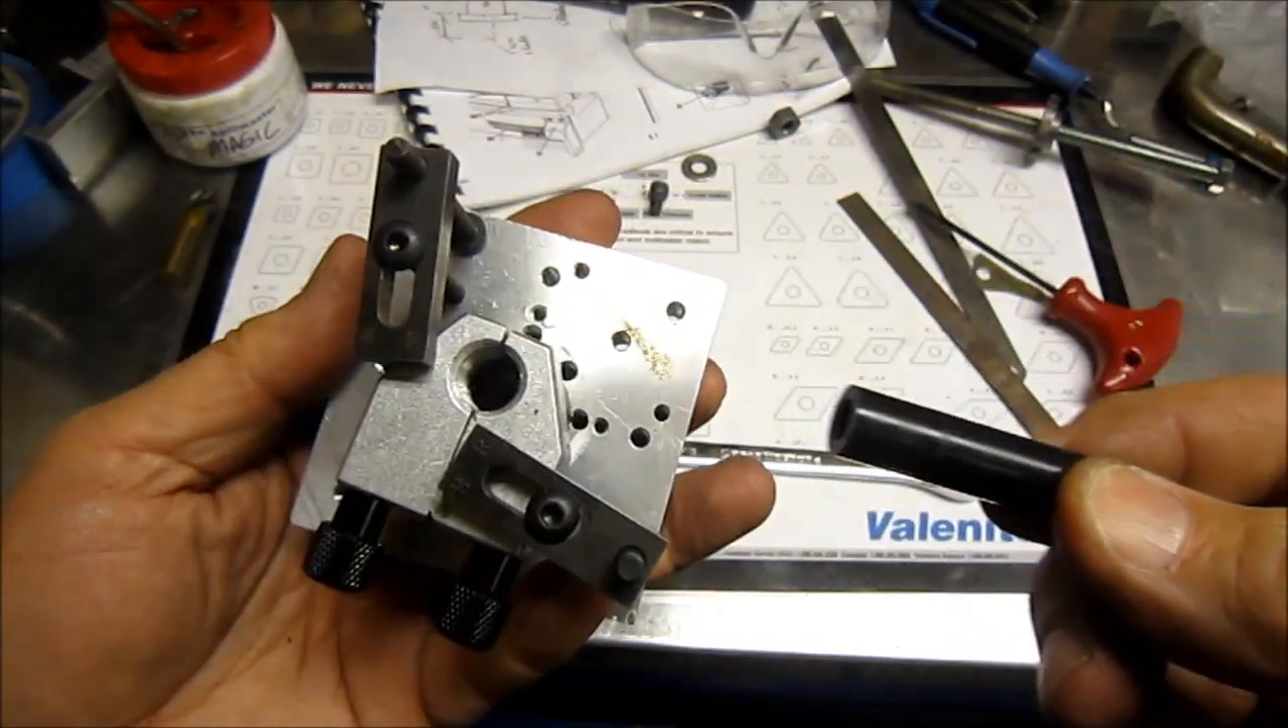Just took the wrench unbolted it and you can see the center alignment piece came right out.